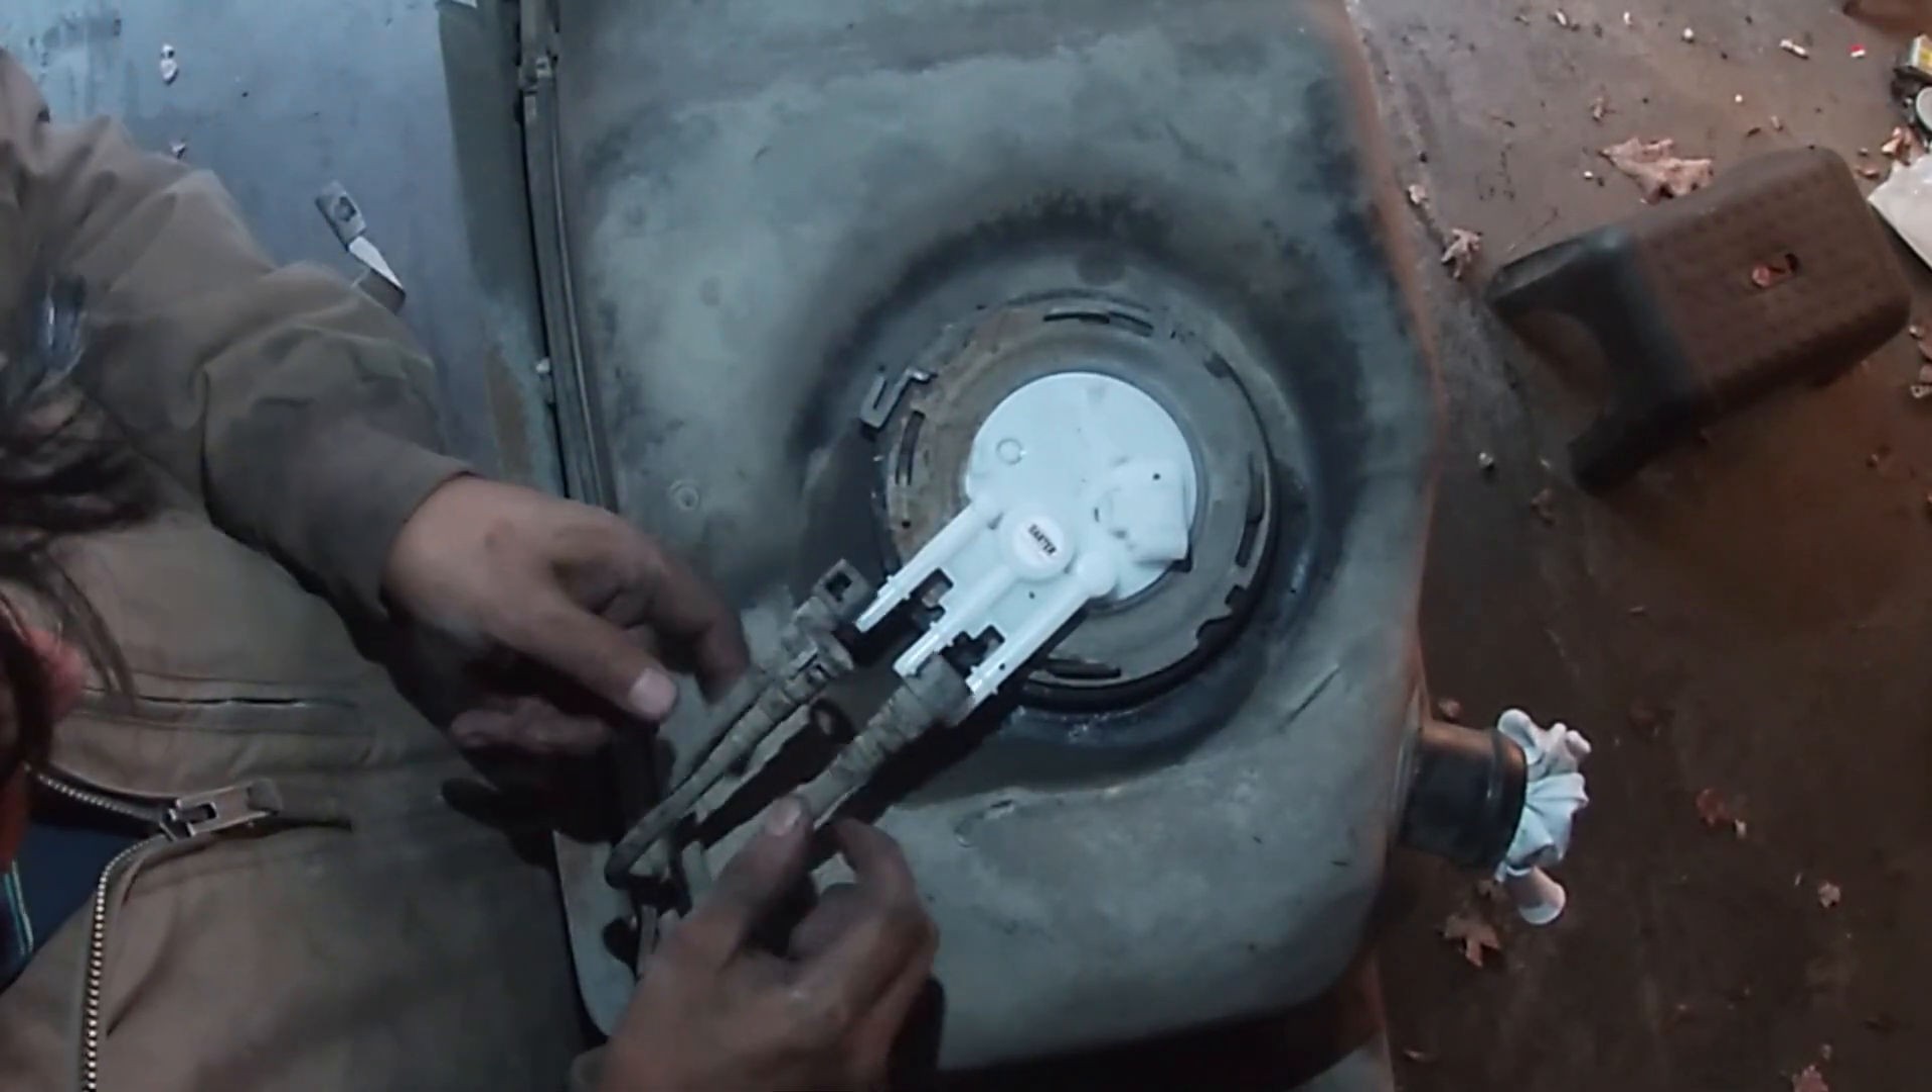La bomba Ya está Instalada Ya solamente Falta Conectar Las Mangueras.